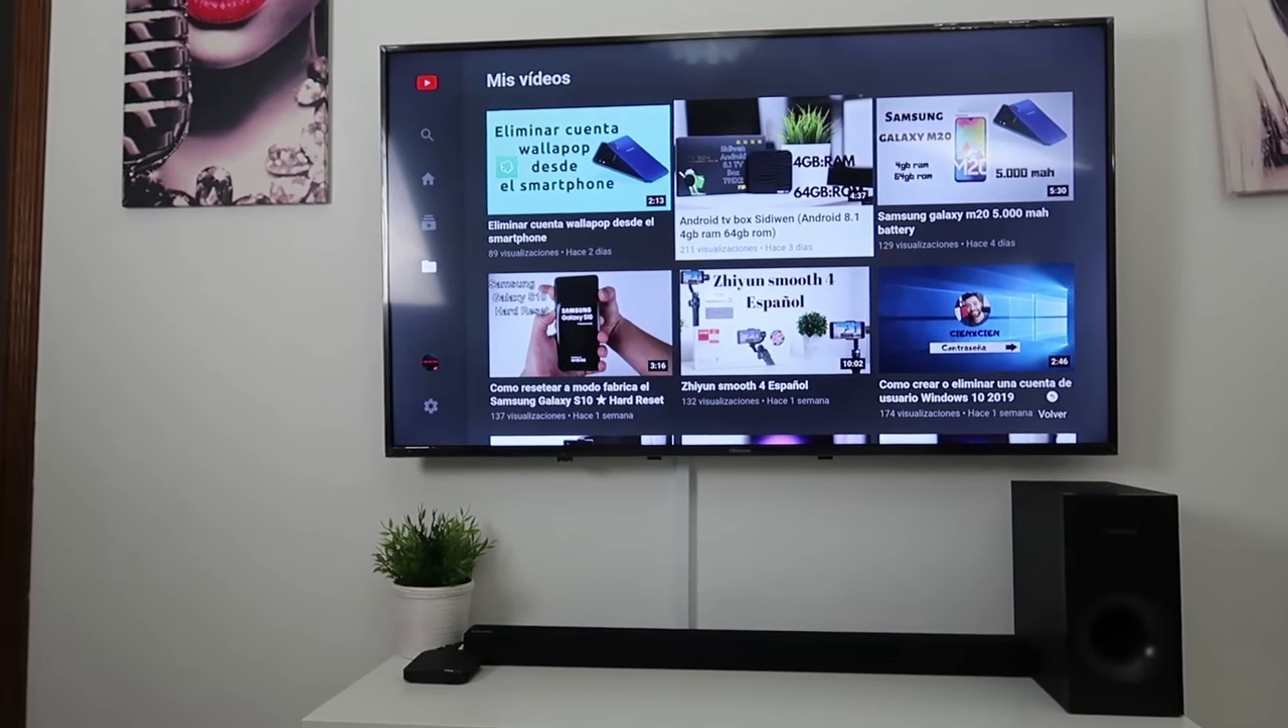Listo, ya tenemos nuestra Smart TV o nuestra televisión anclada a la pared.